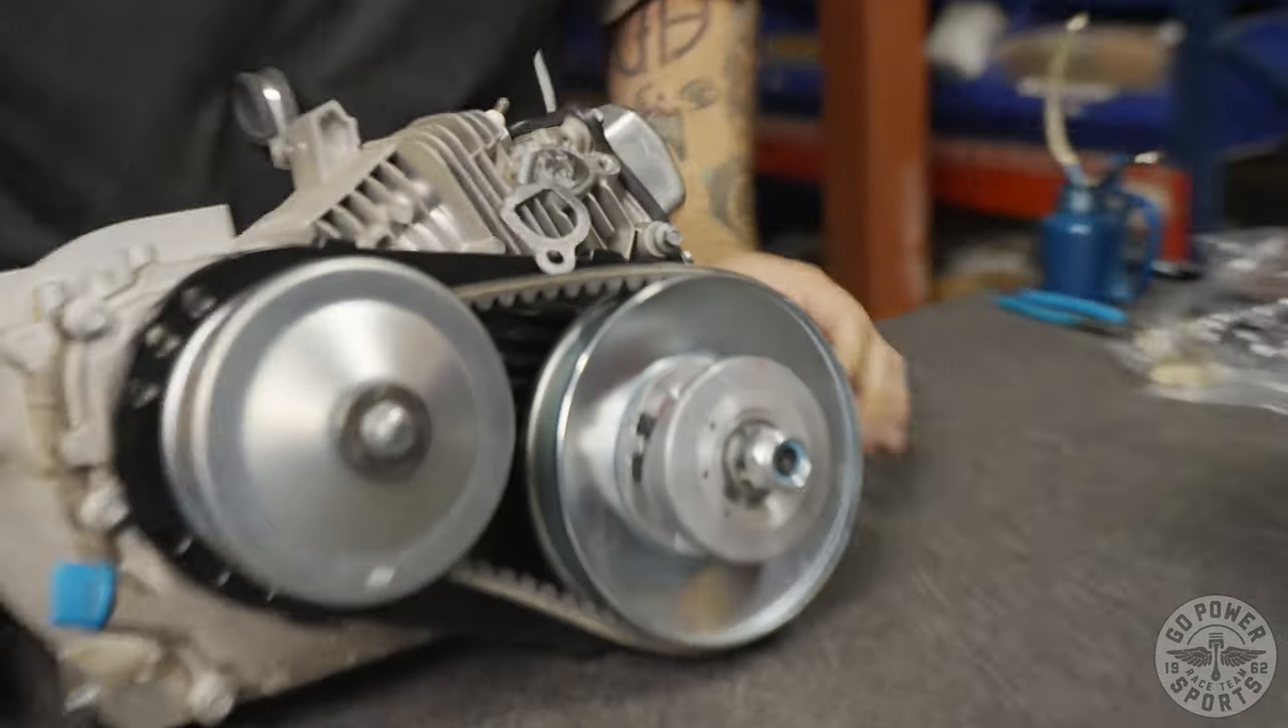And that, my friends, is a completed torque converter assembly.